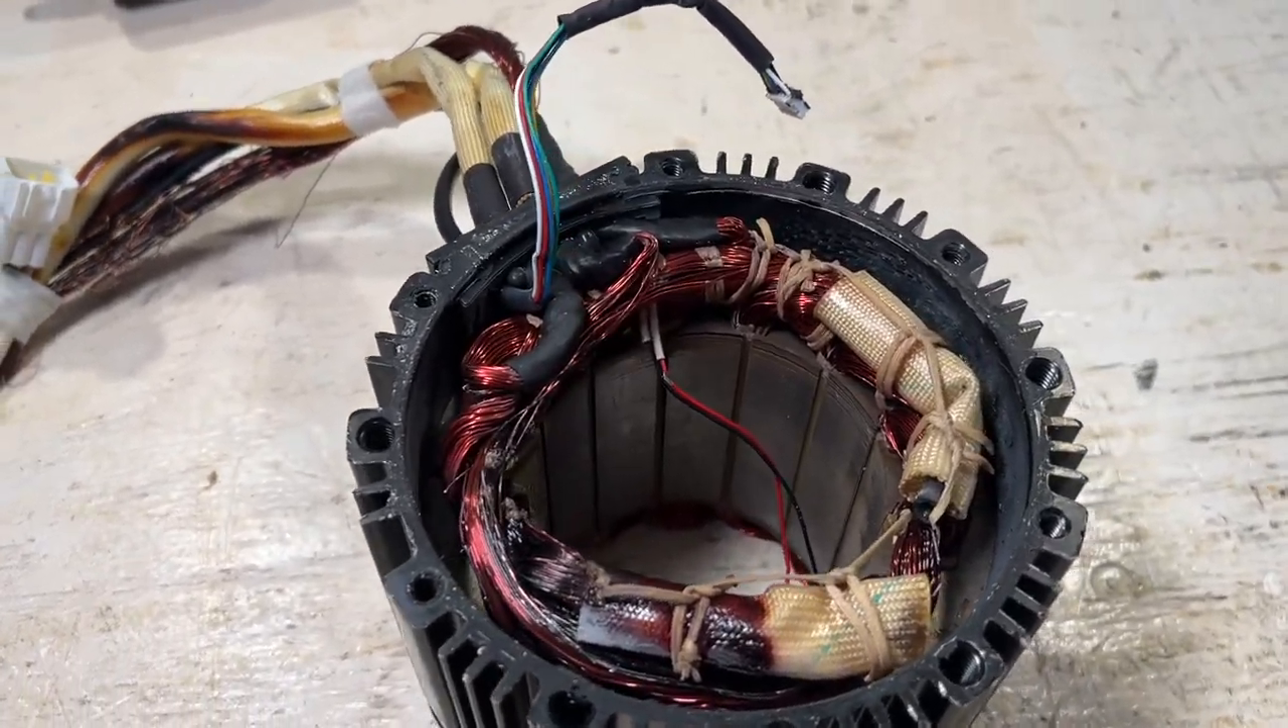Now that we have the rotor removed, we can take a look at the stator from the other side.